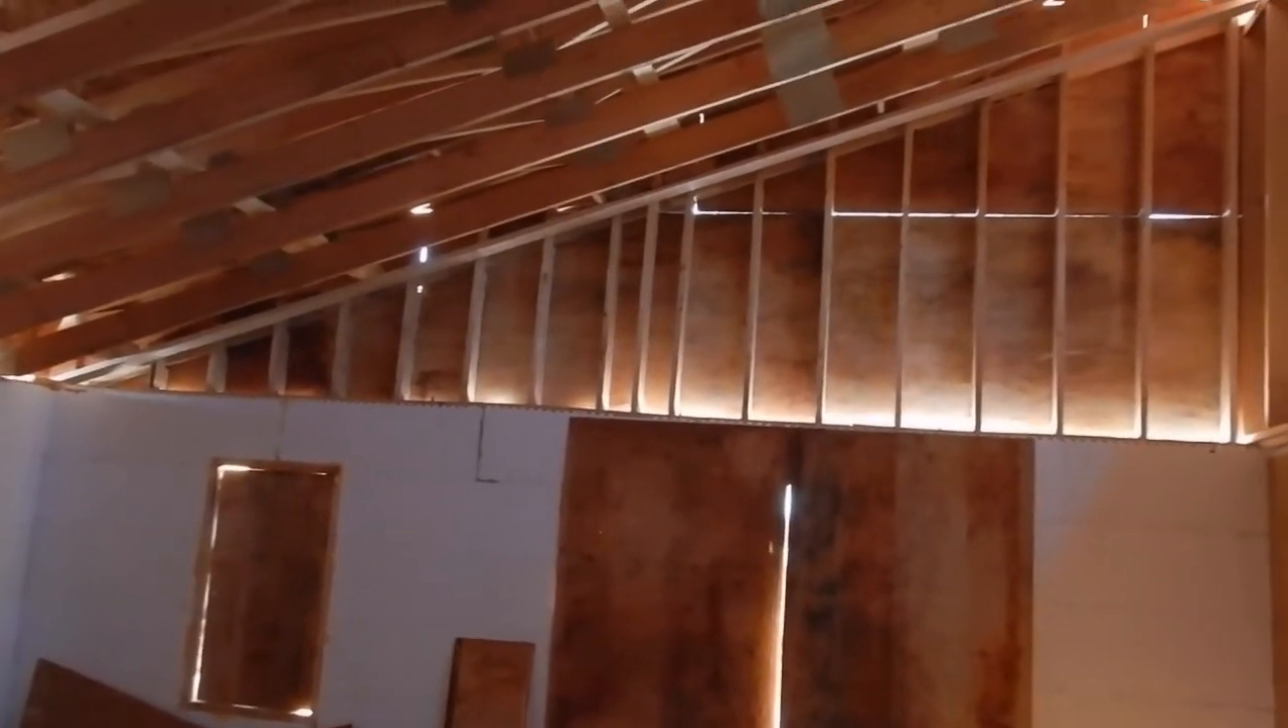No work has been done in terms of framing the window that needs to go over the top of the the sliding door there.